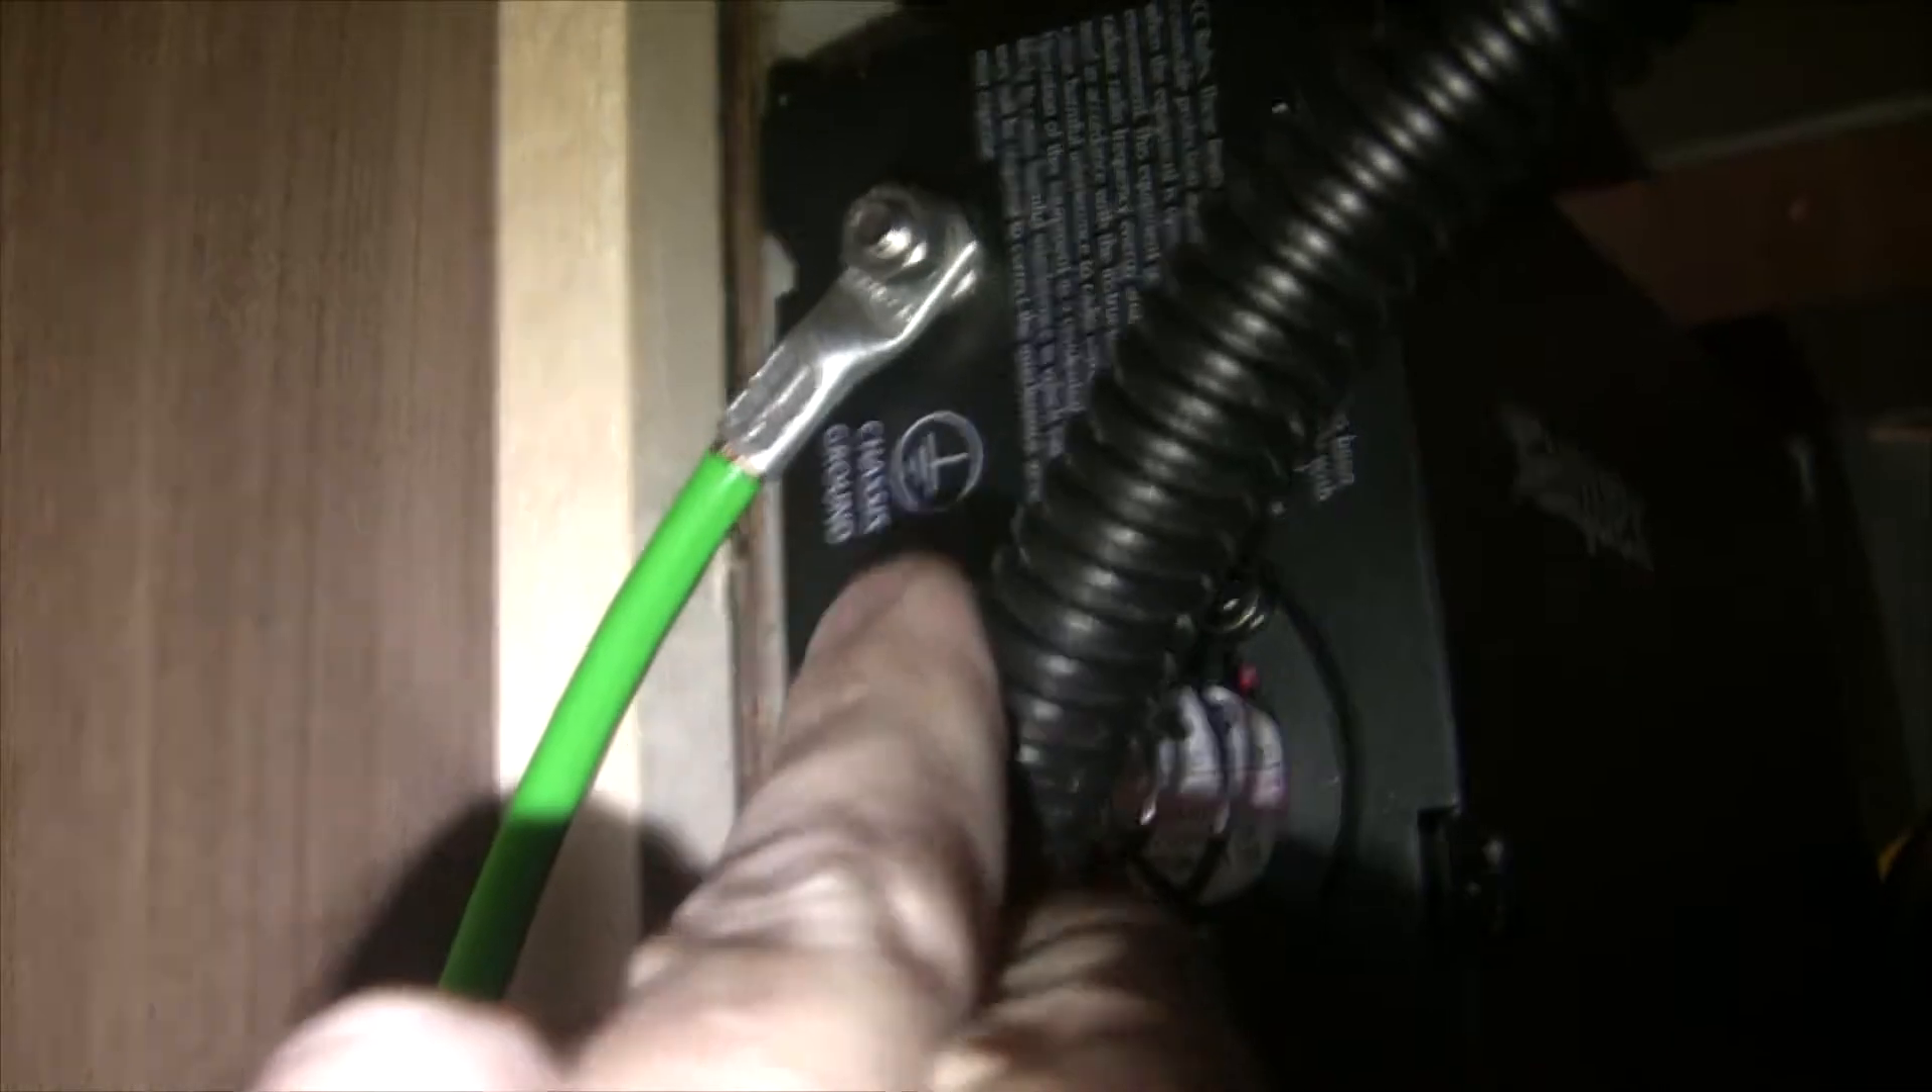My connector and my green wire right there is the ground. It goes all the way up. I got it connected to the back of the inverter there.